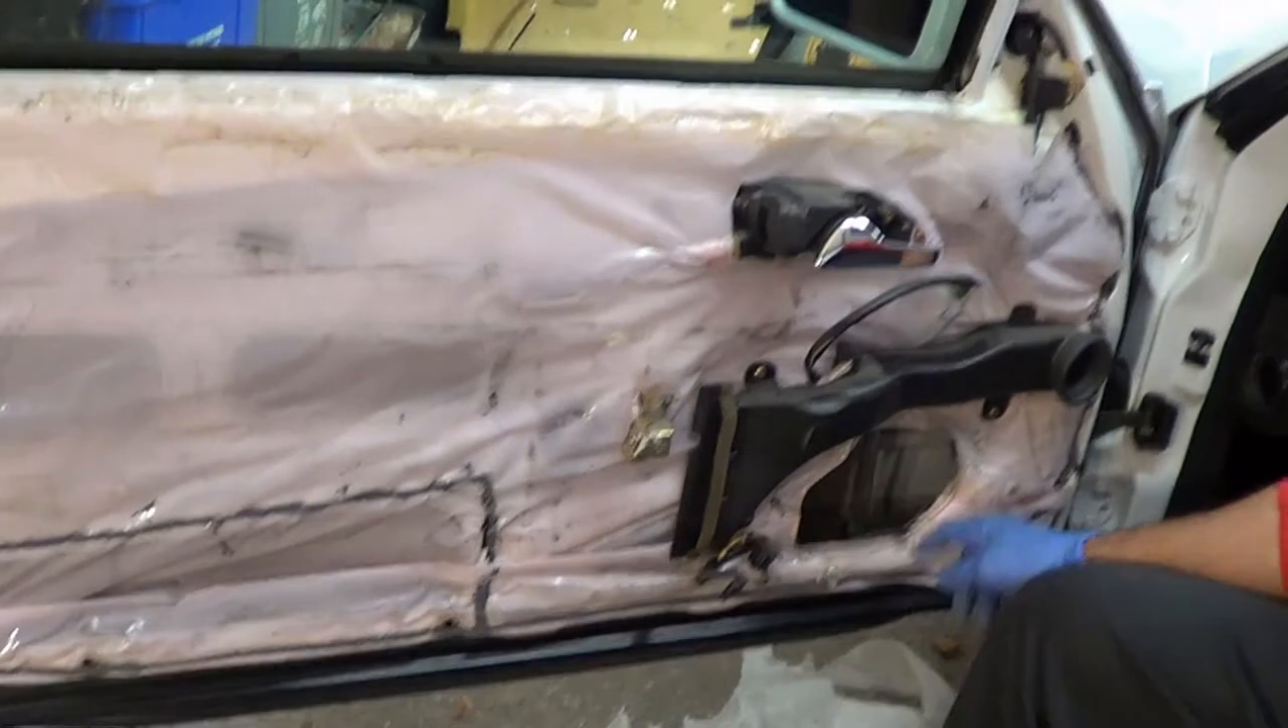Now, again, so we've got the door panel off and the speakers are all out.